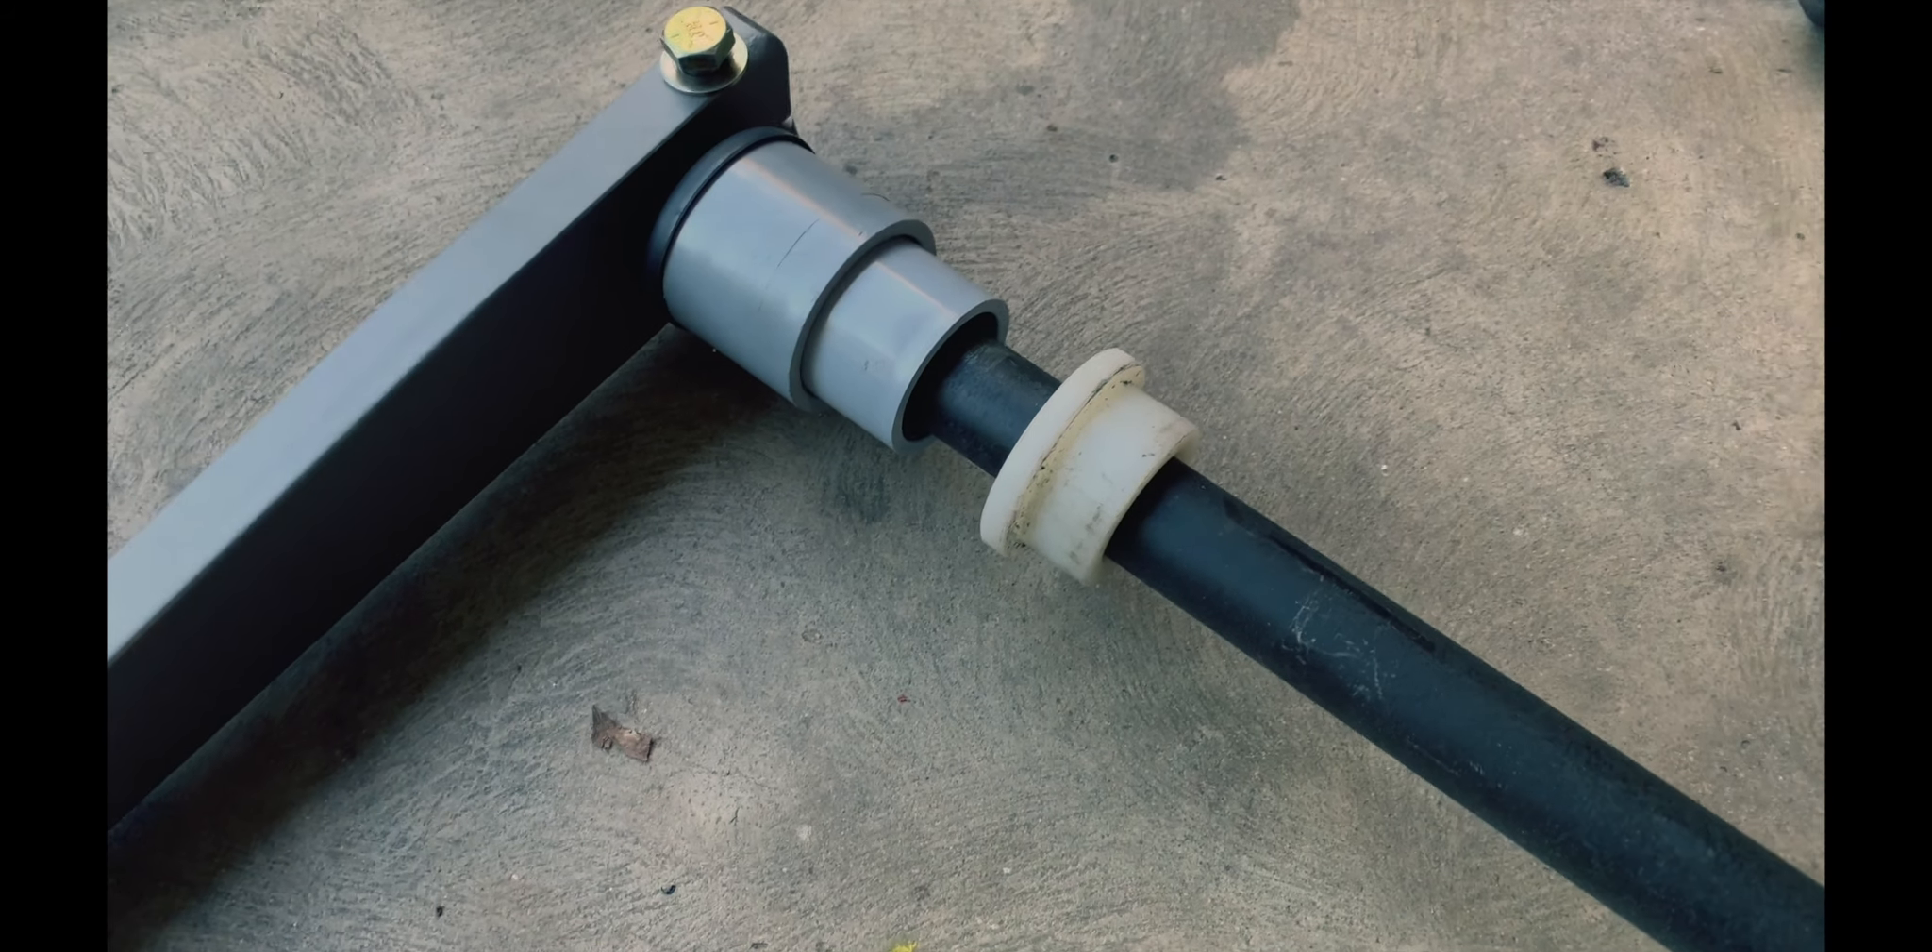This is the bushing that shipped with the bar and it's a perfect fit for the bar.